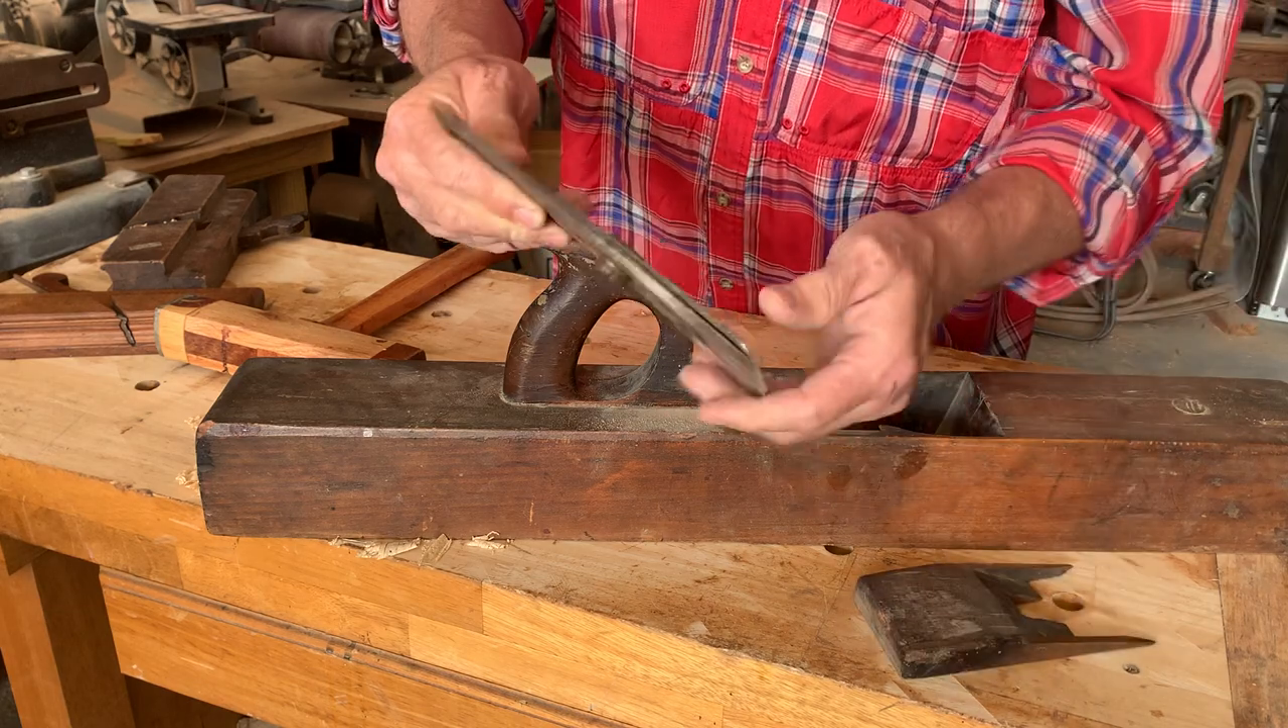Now, I've taken the wedge out.